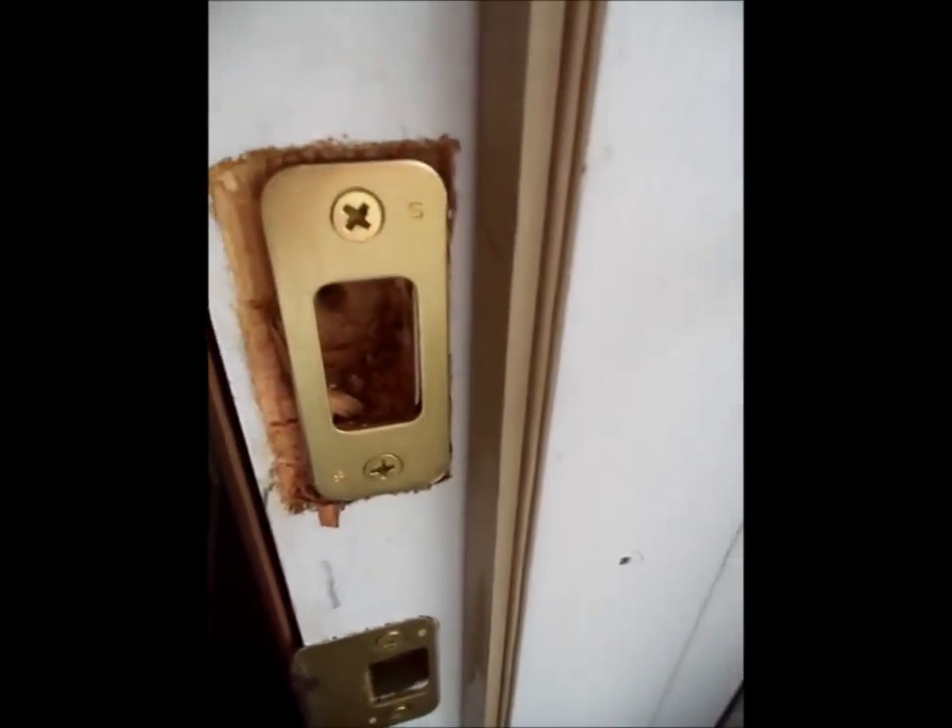I made the hole too big for my door lock, so I'm going to fill it with this stuff, Durham's water putty.